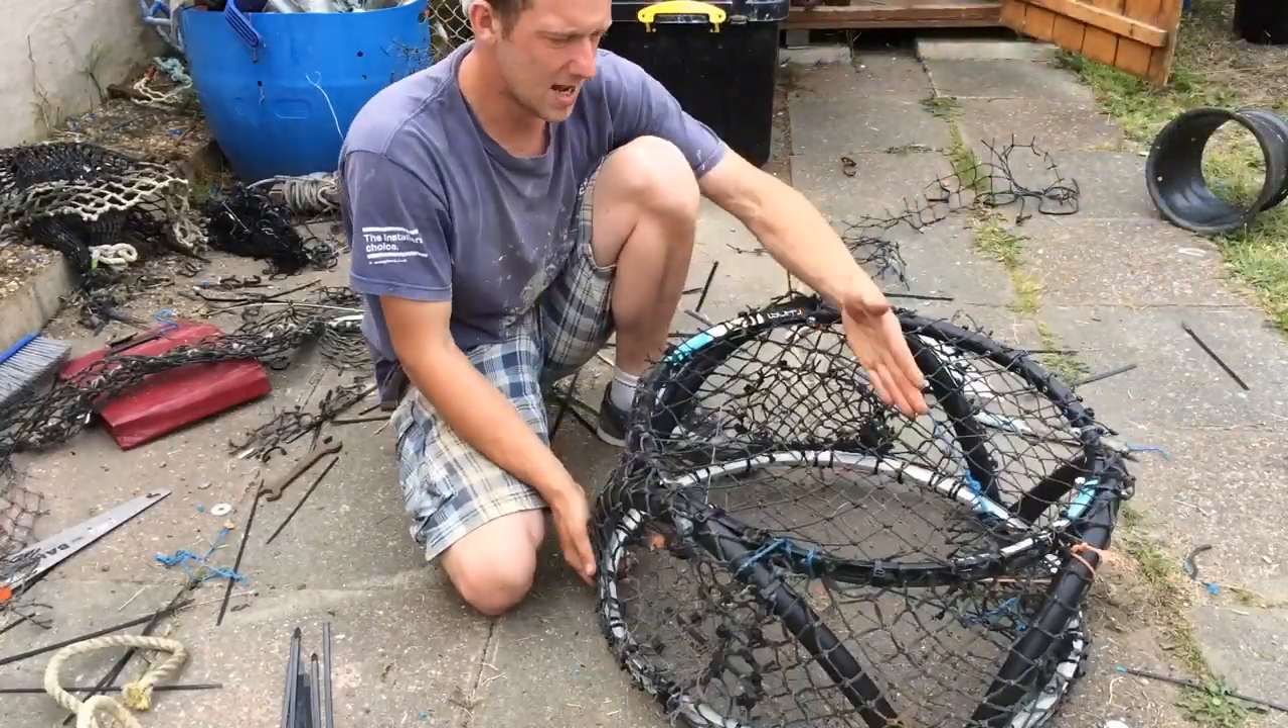That's the crab pot fully netted now you can see slim profile got our three entrances.